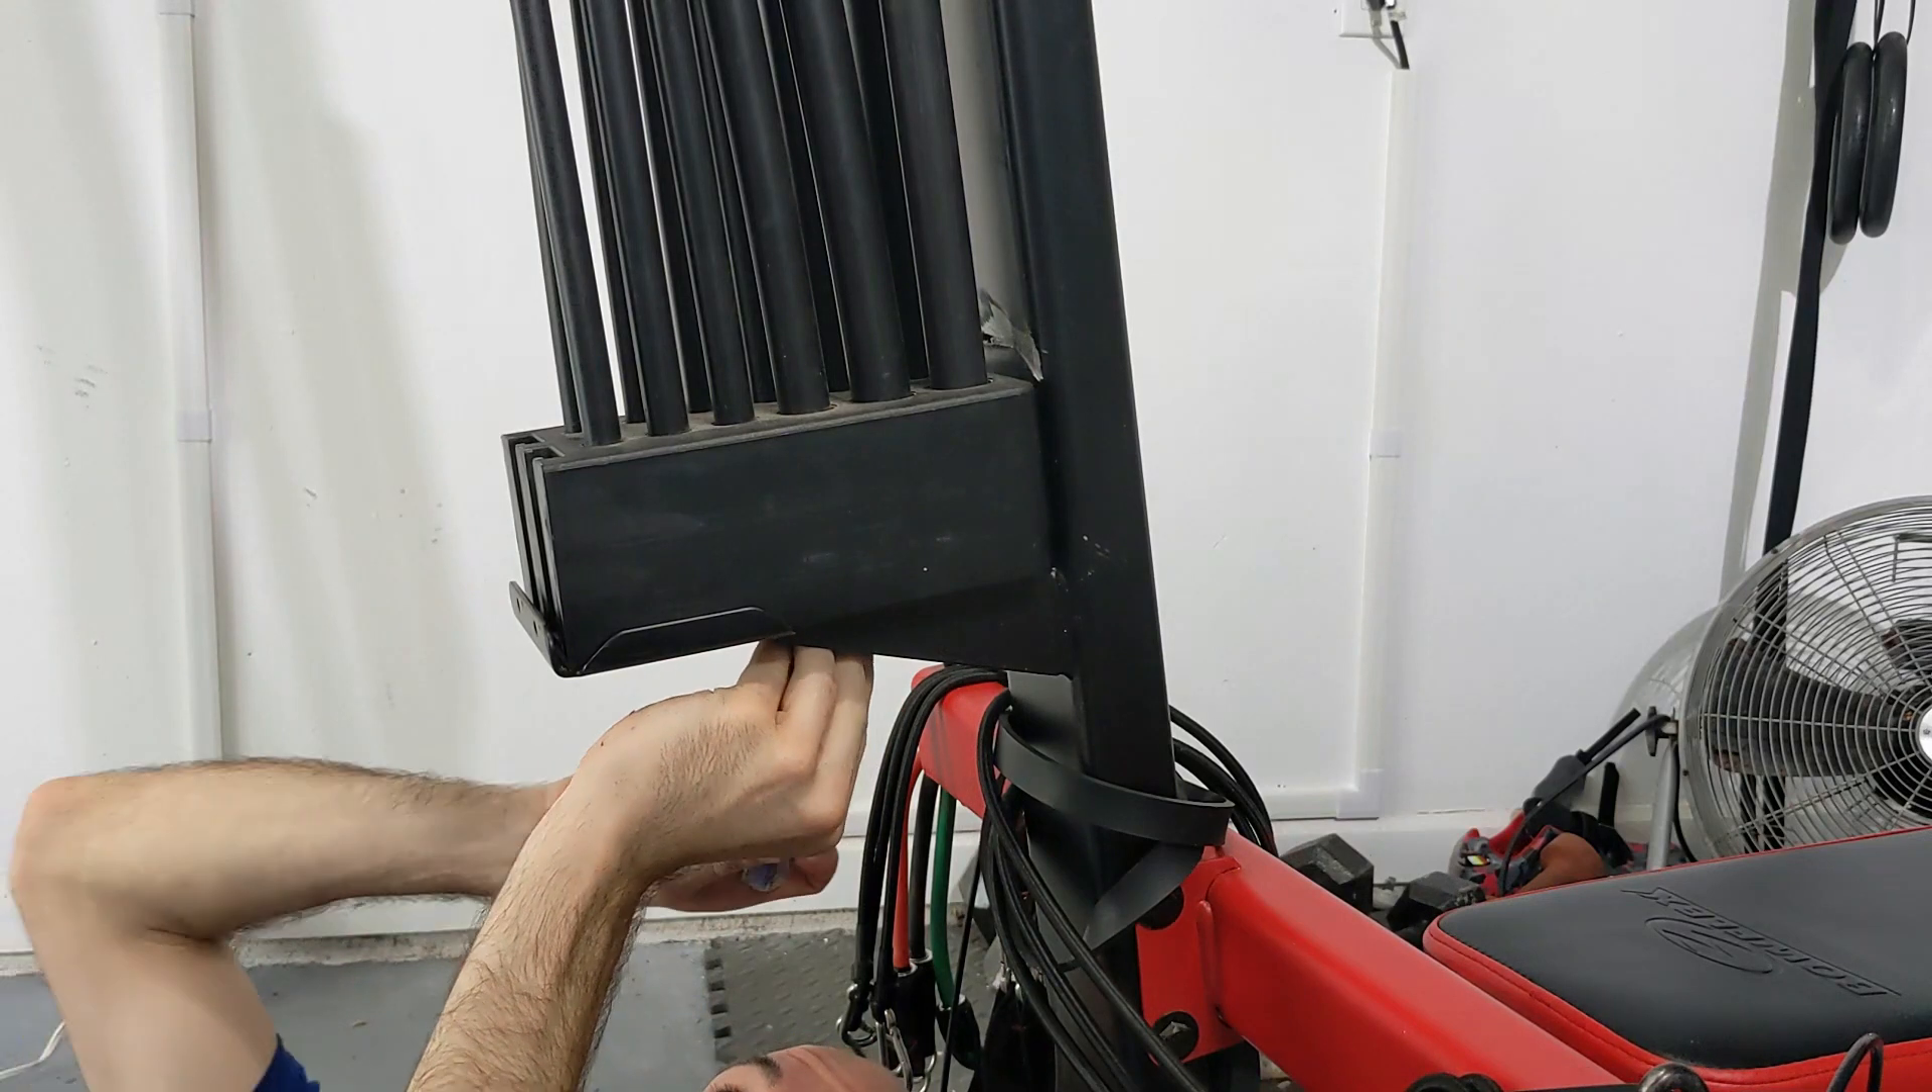So I've got my rods all screwed into the box.